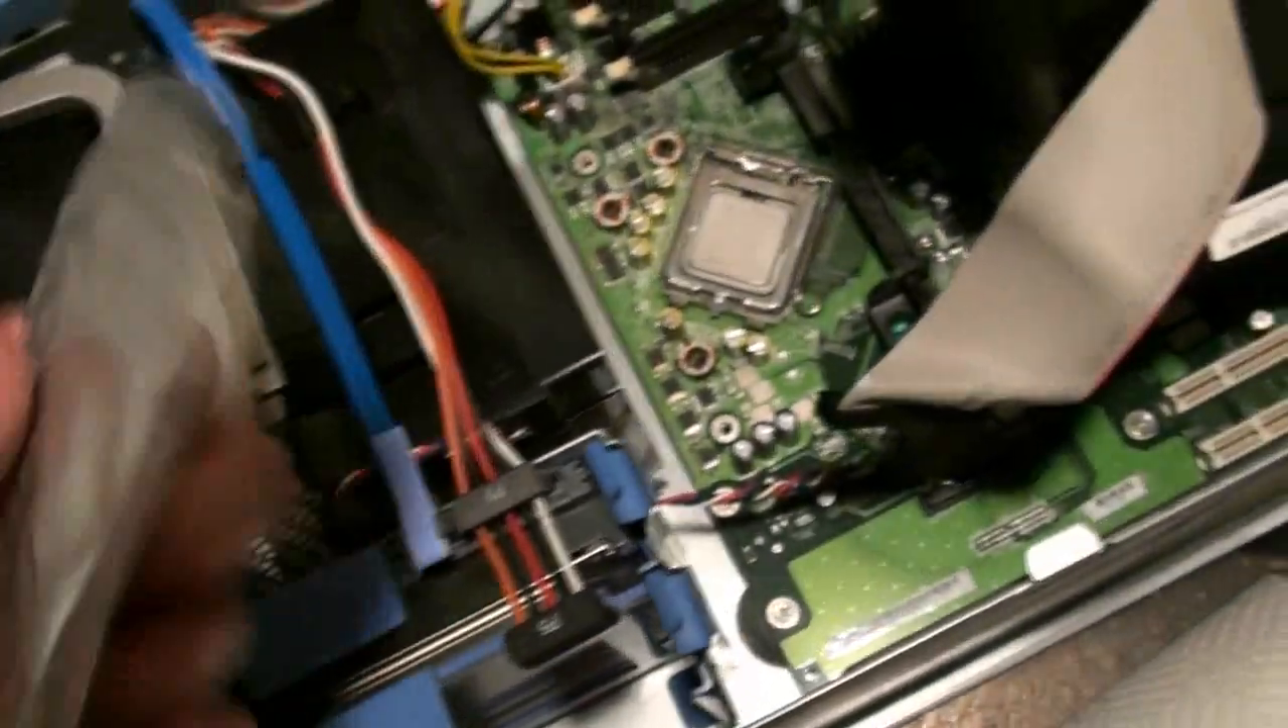Now there we have our new CPU installed.